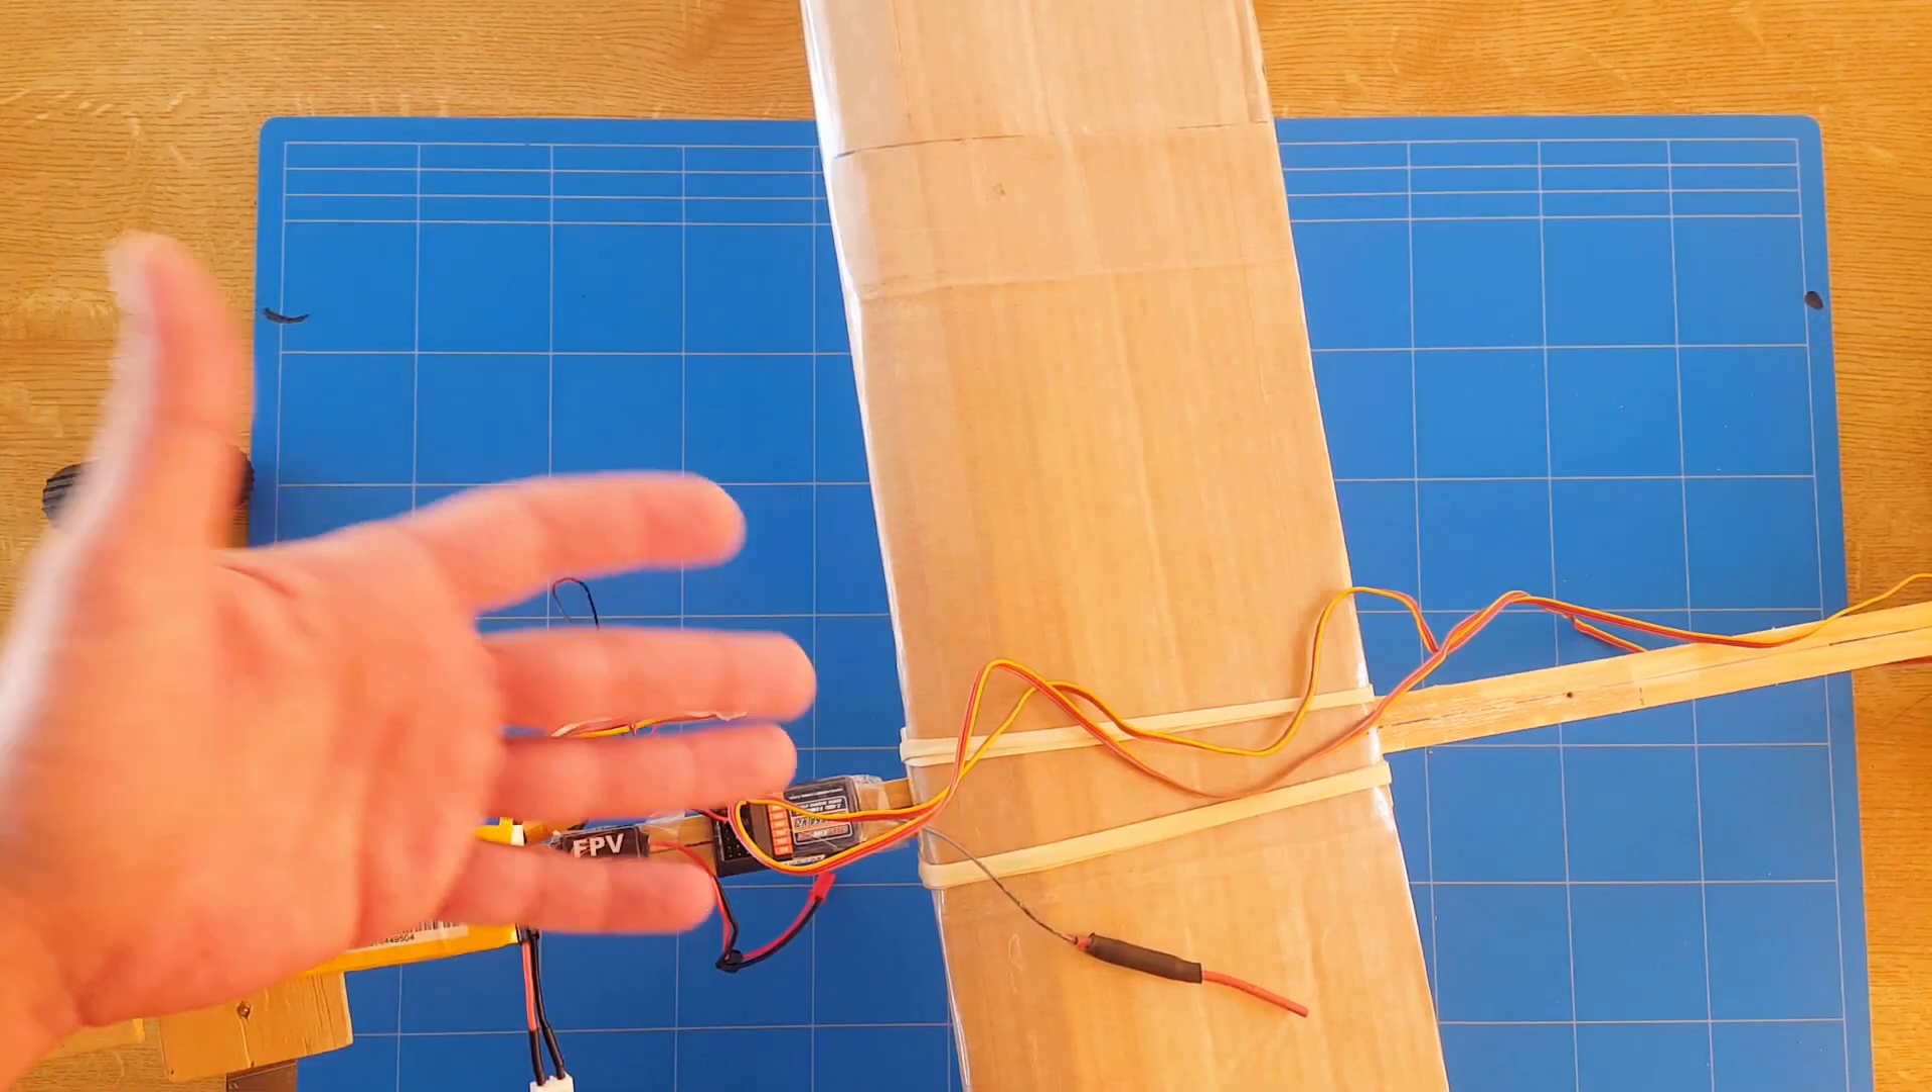Now the wing is in its place.